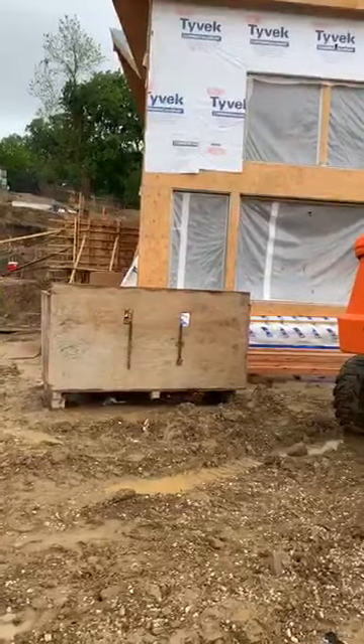You see the glass has not been installed yet.